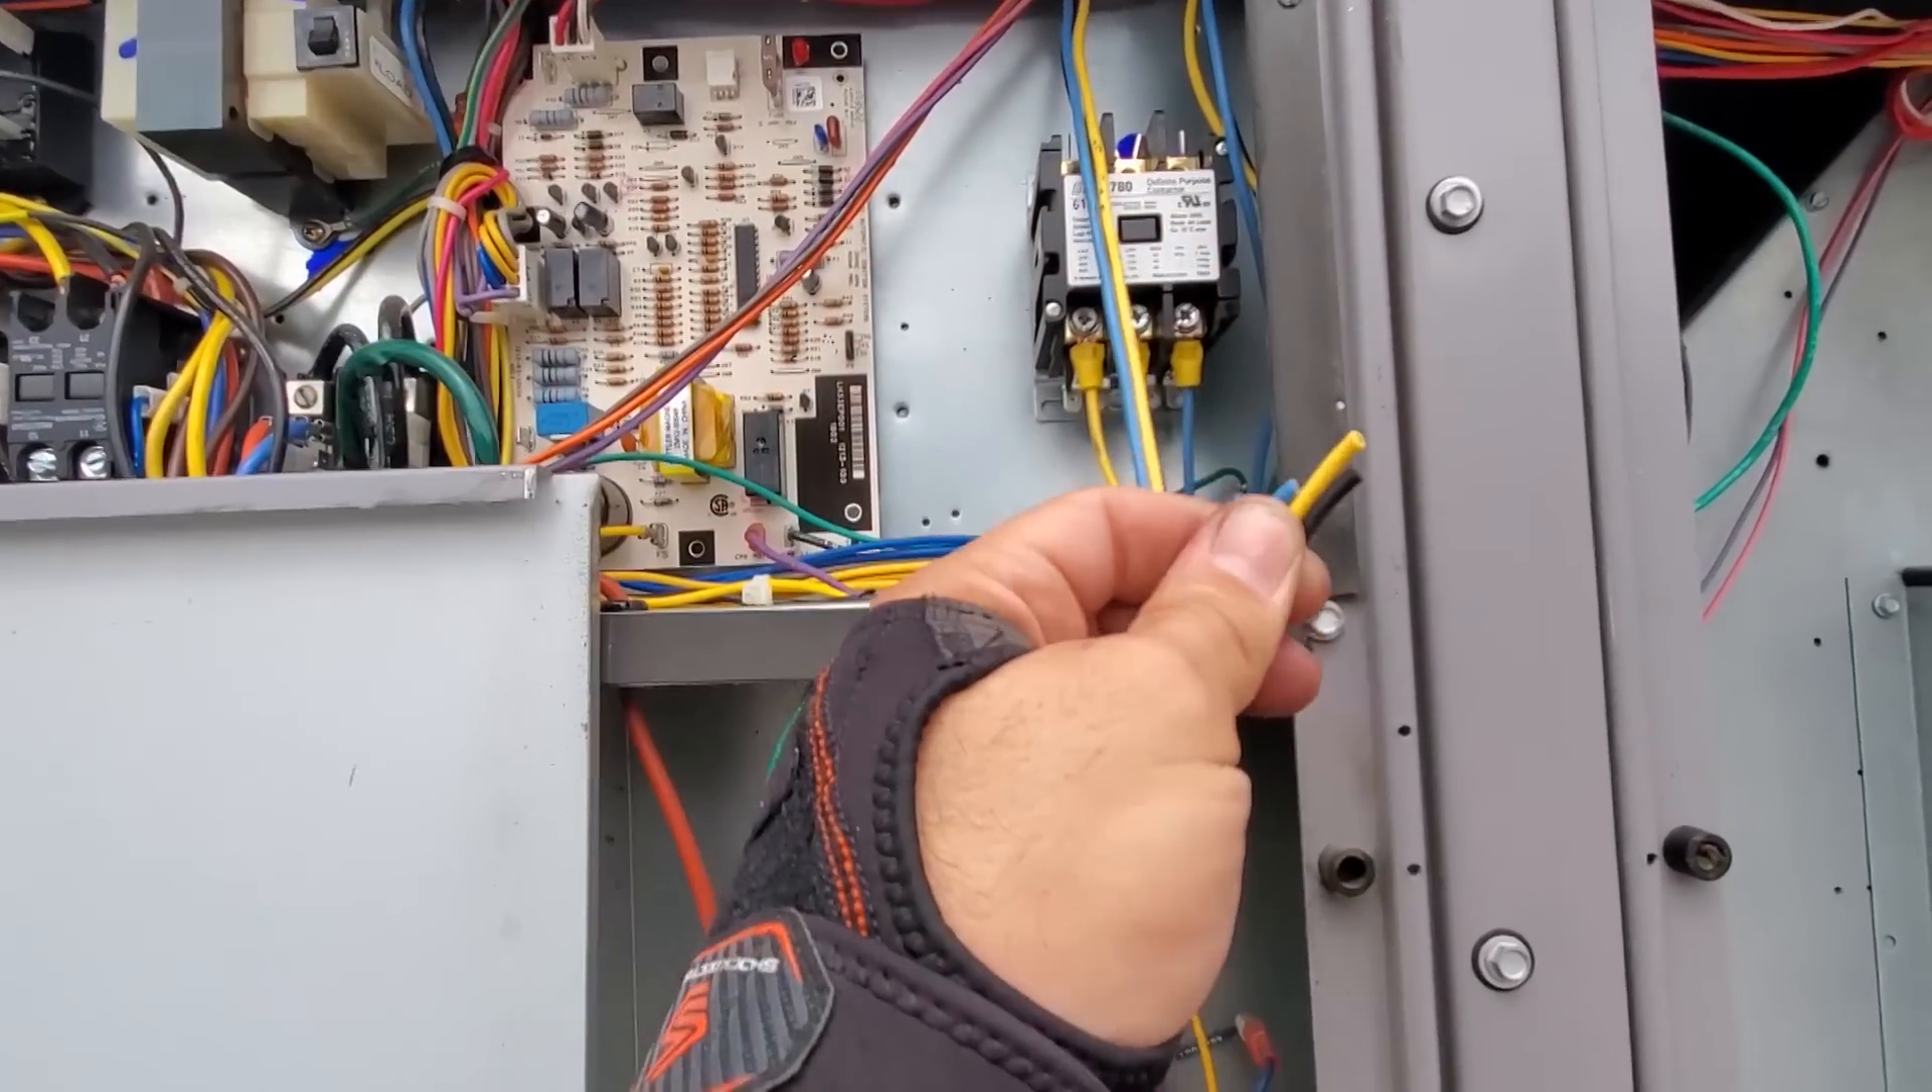Like, for instance, these wires right here, I can't put connectors on them until they're all even.